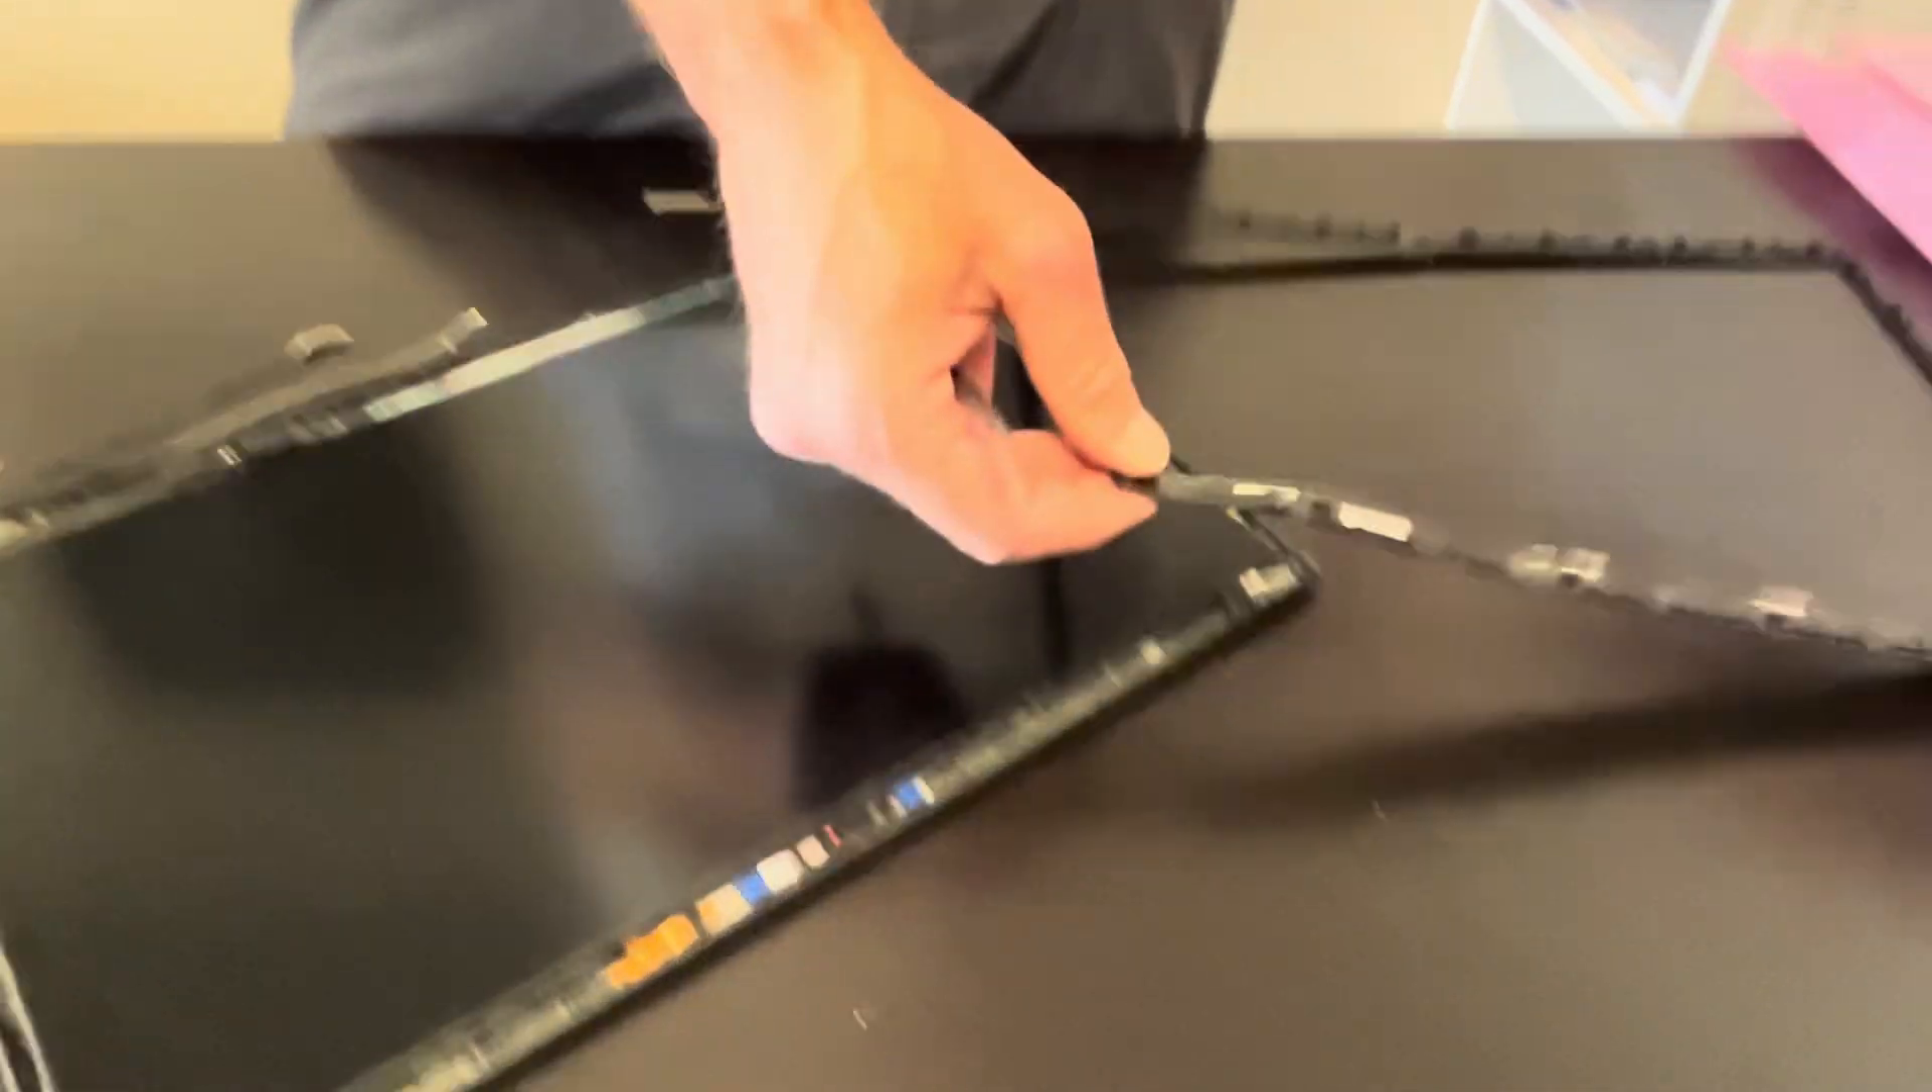Alright, so the front bezel is out.